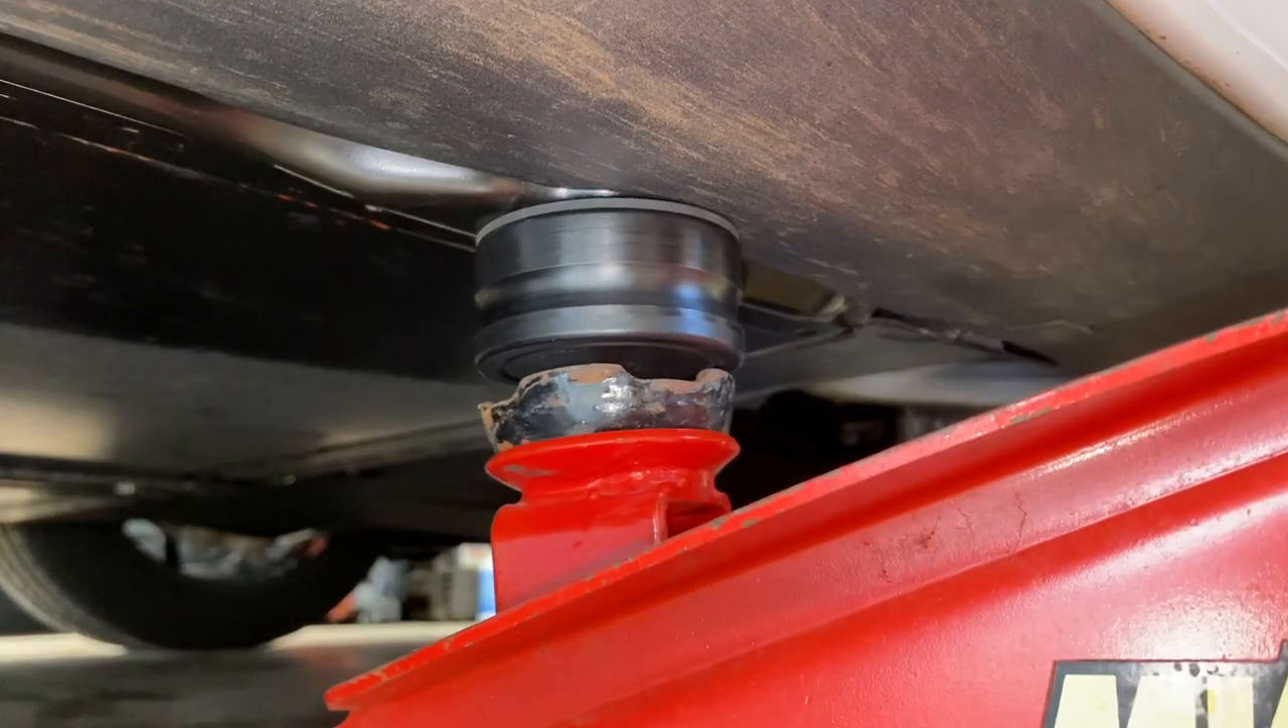So we slide the jack underneath. Oh, look at that. Perfect fit.